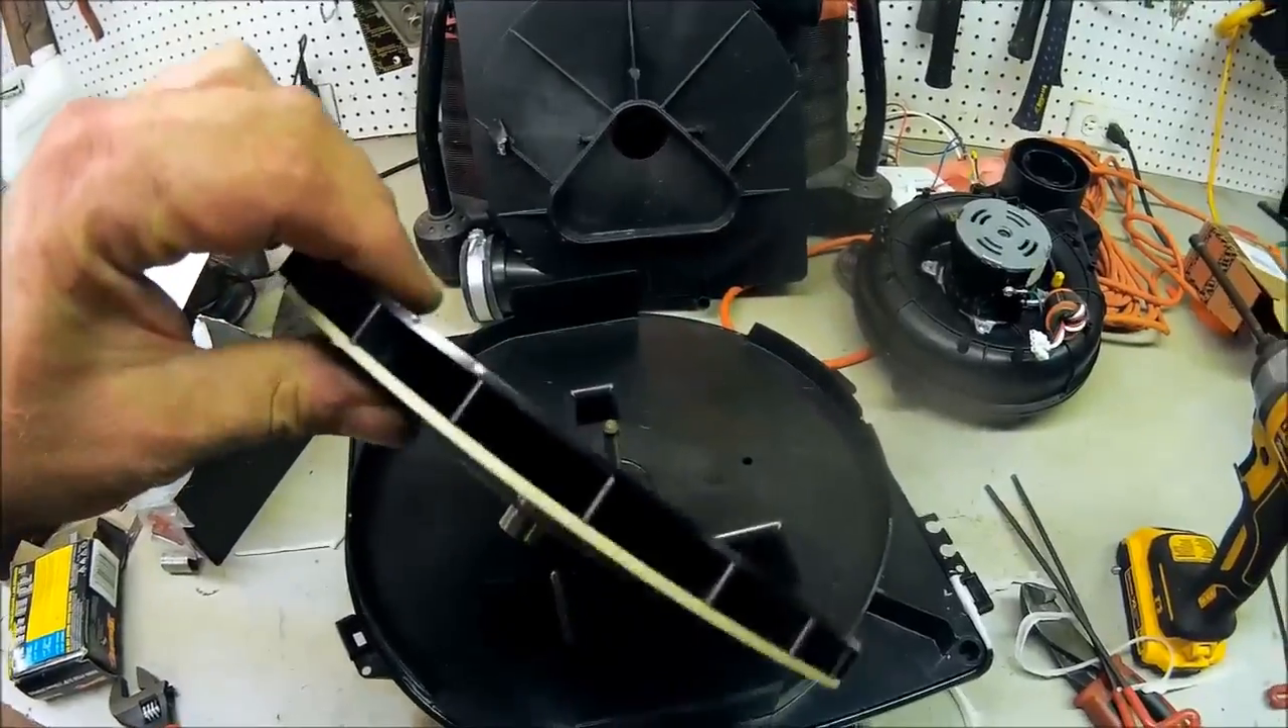Okay so we got the wheel off here's the wheel.